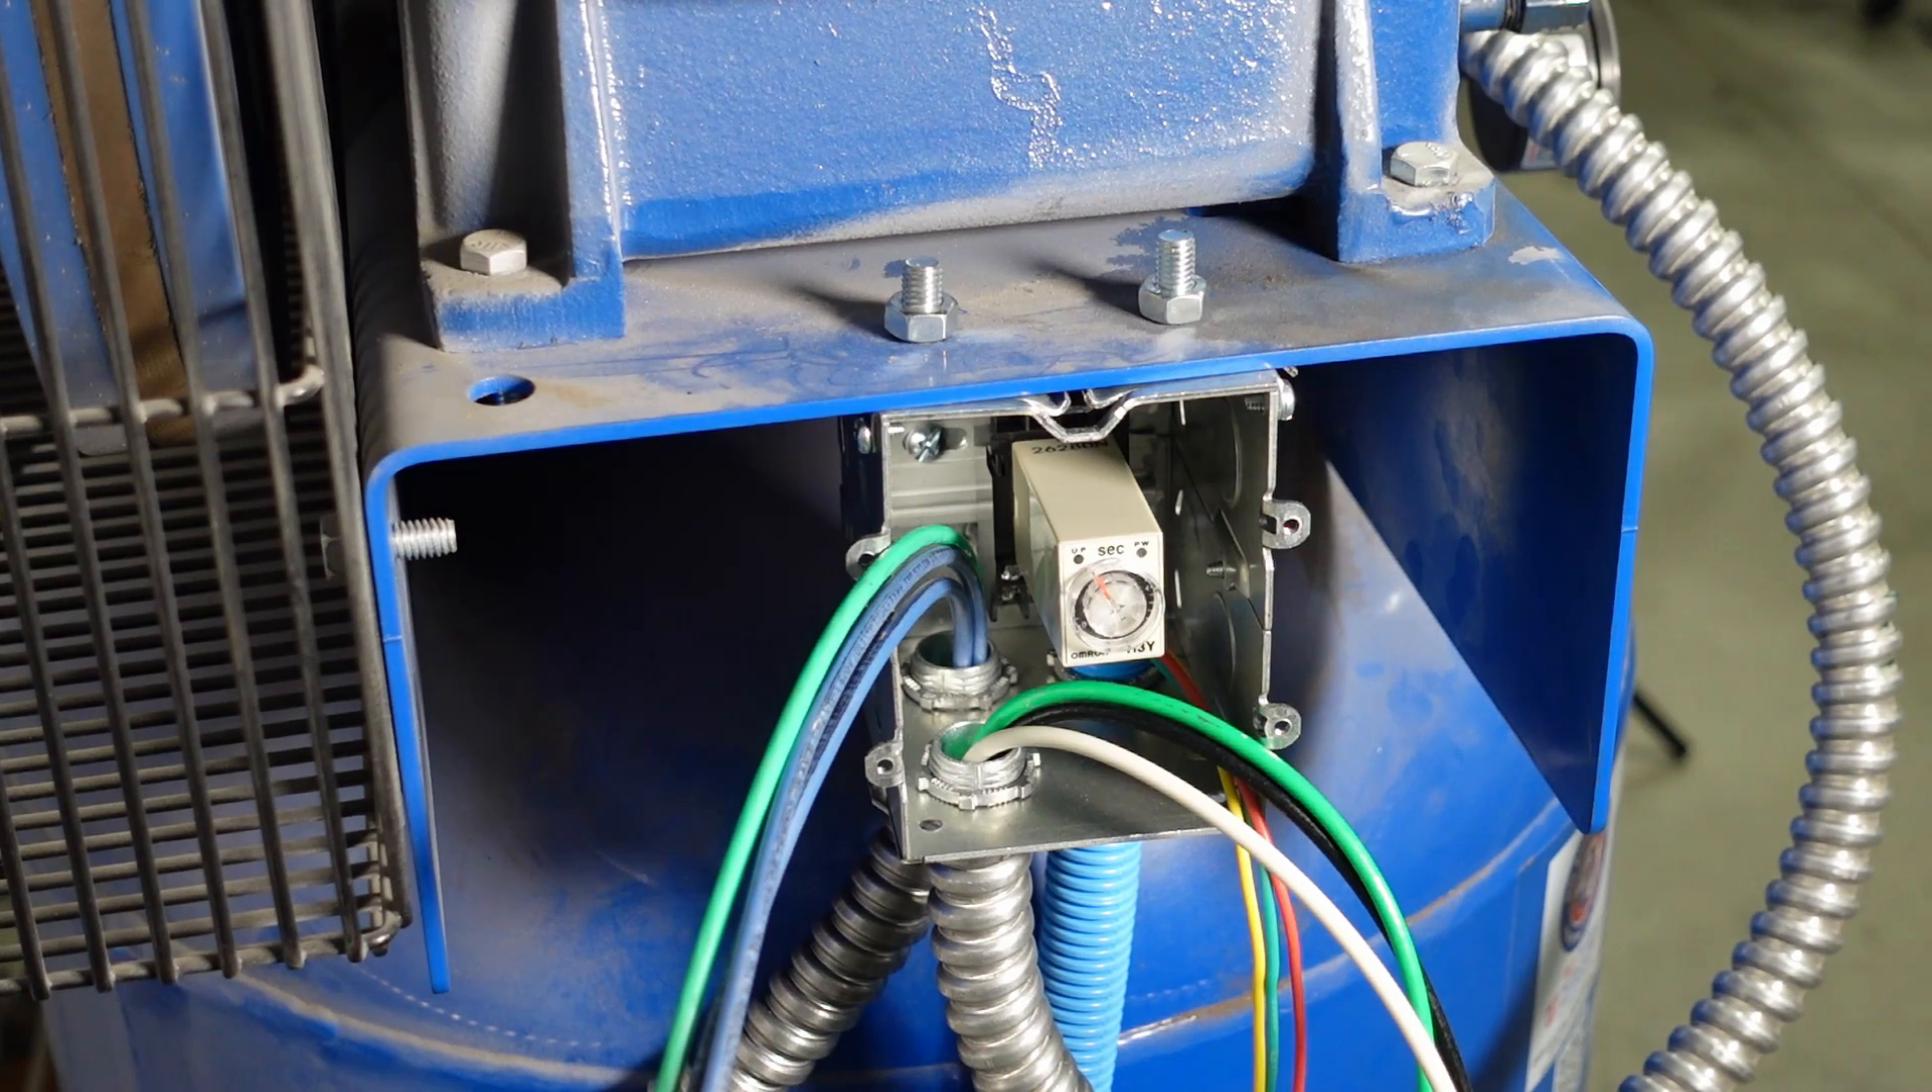Now we've got our junction box mounted on the side of the compressor.